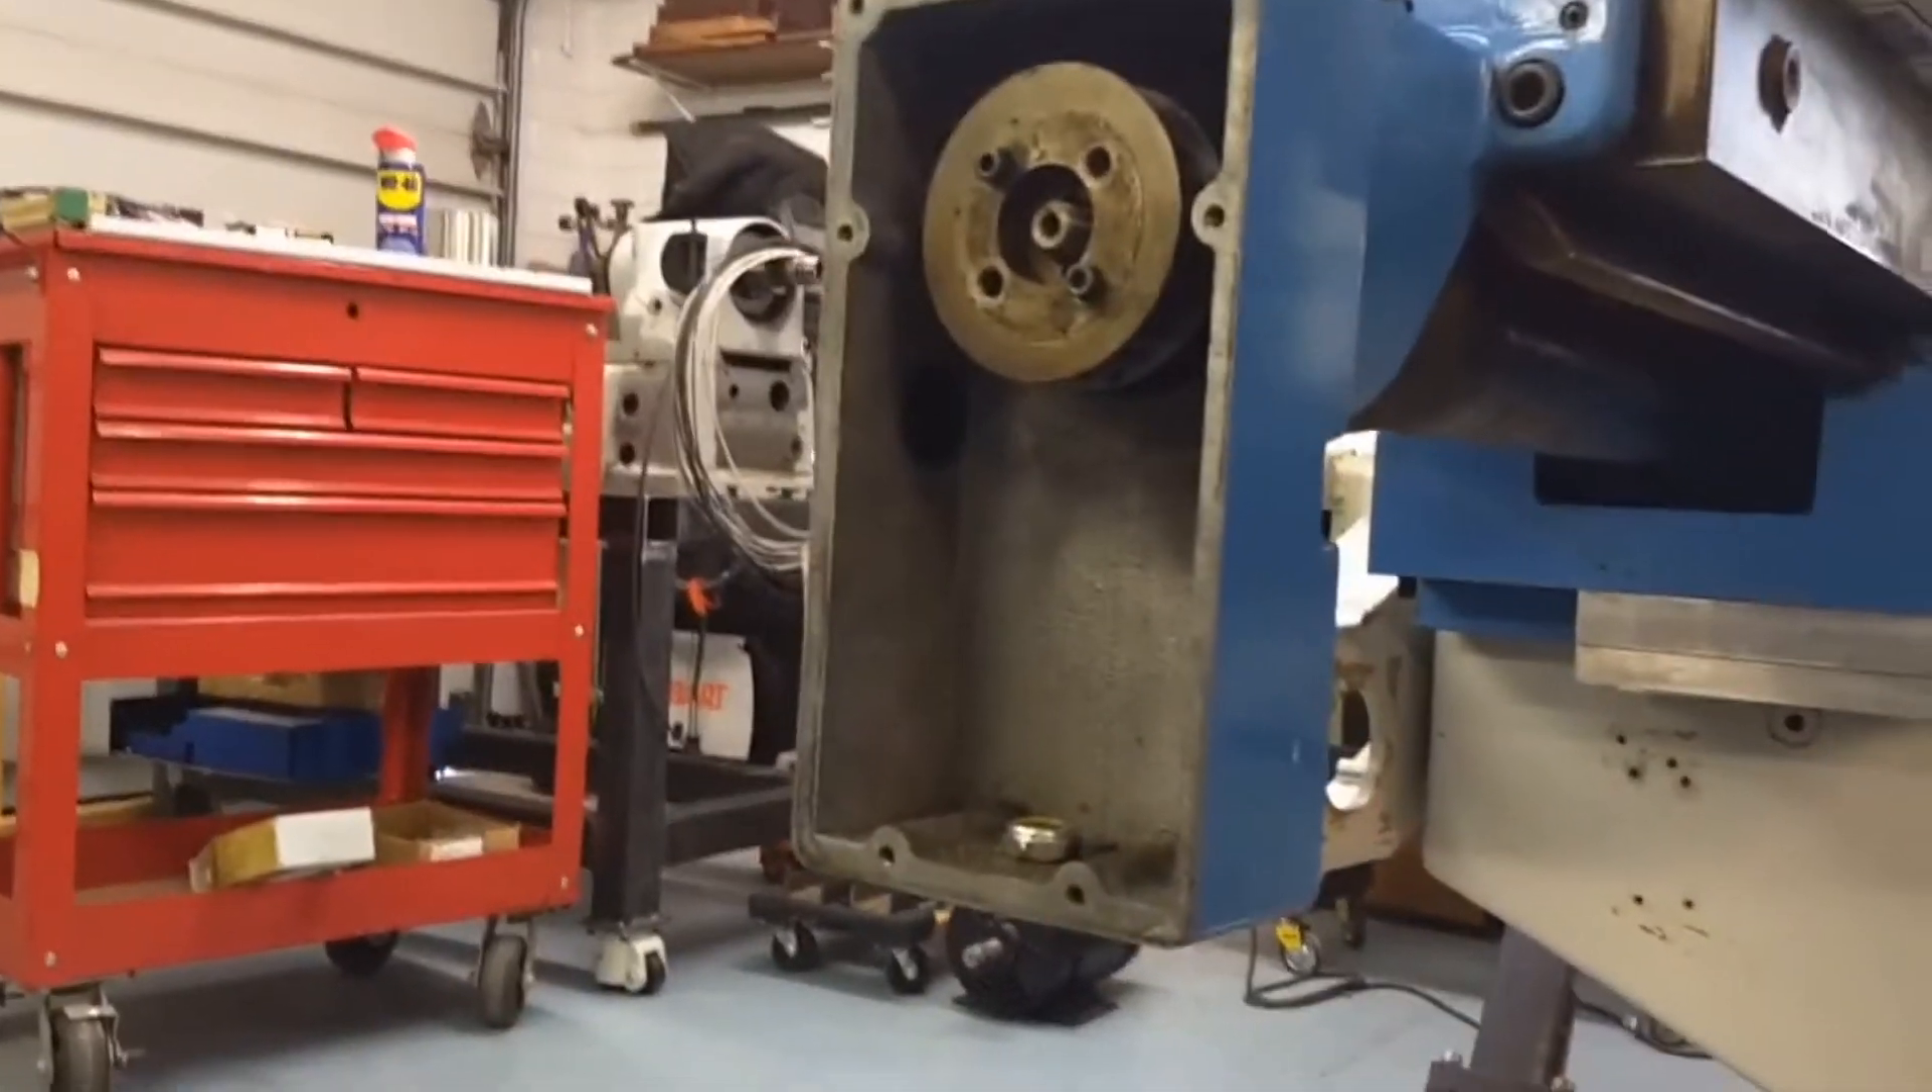You can see that x -axis pulley is kind of recessed in the housing so I've got to play with that.